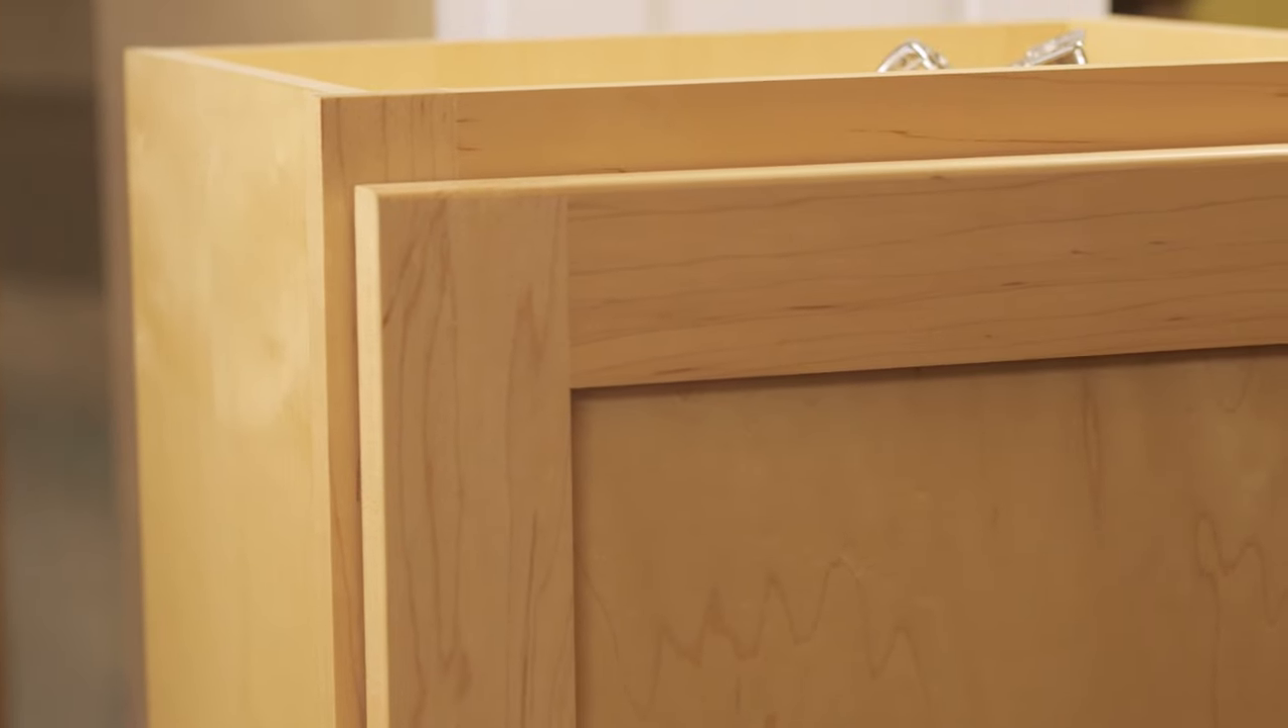And now the door is parallel on the side and parallel on the top and is adjusted properly to the cabinet.